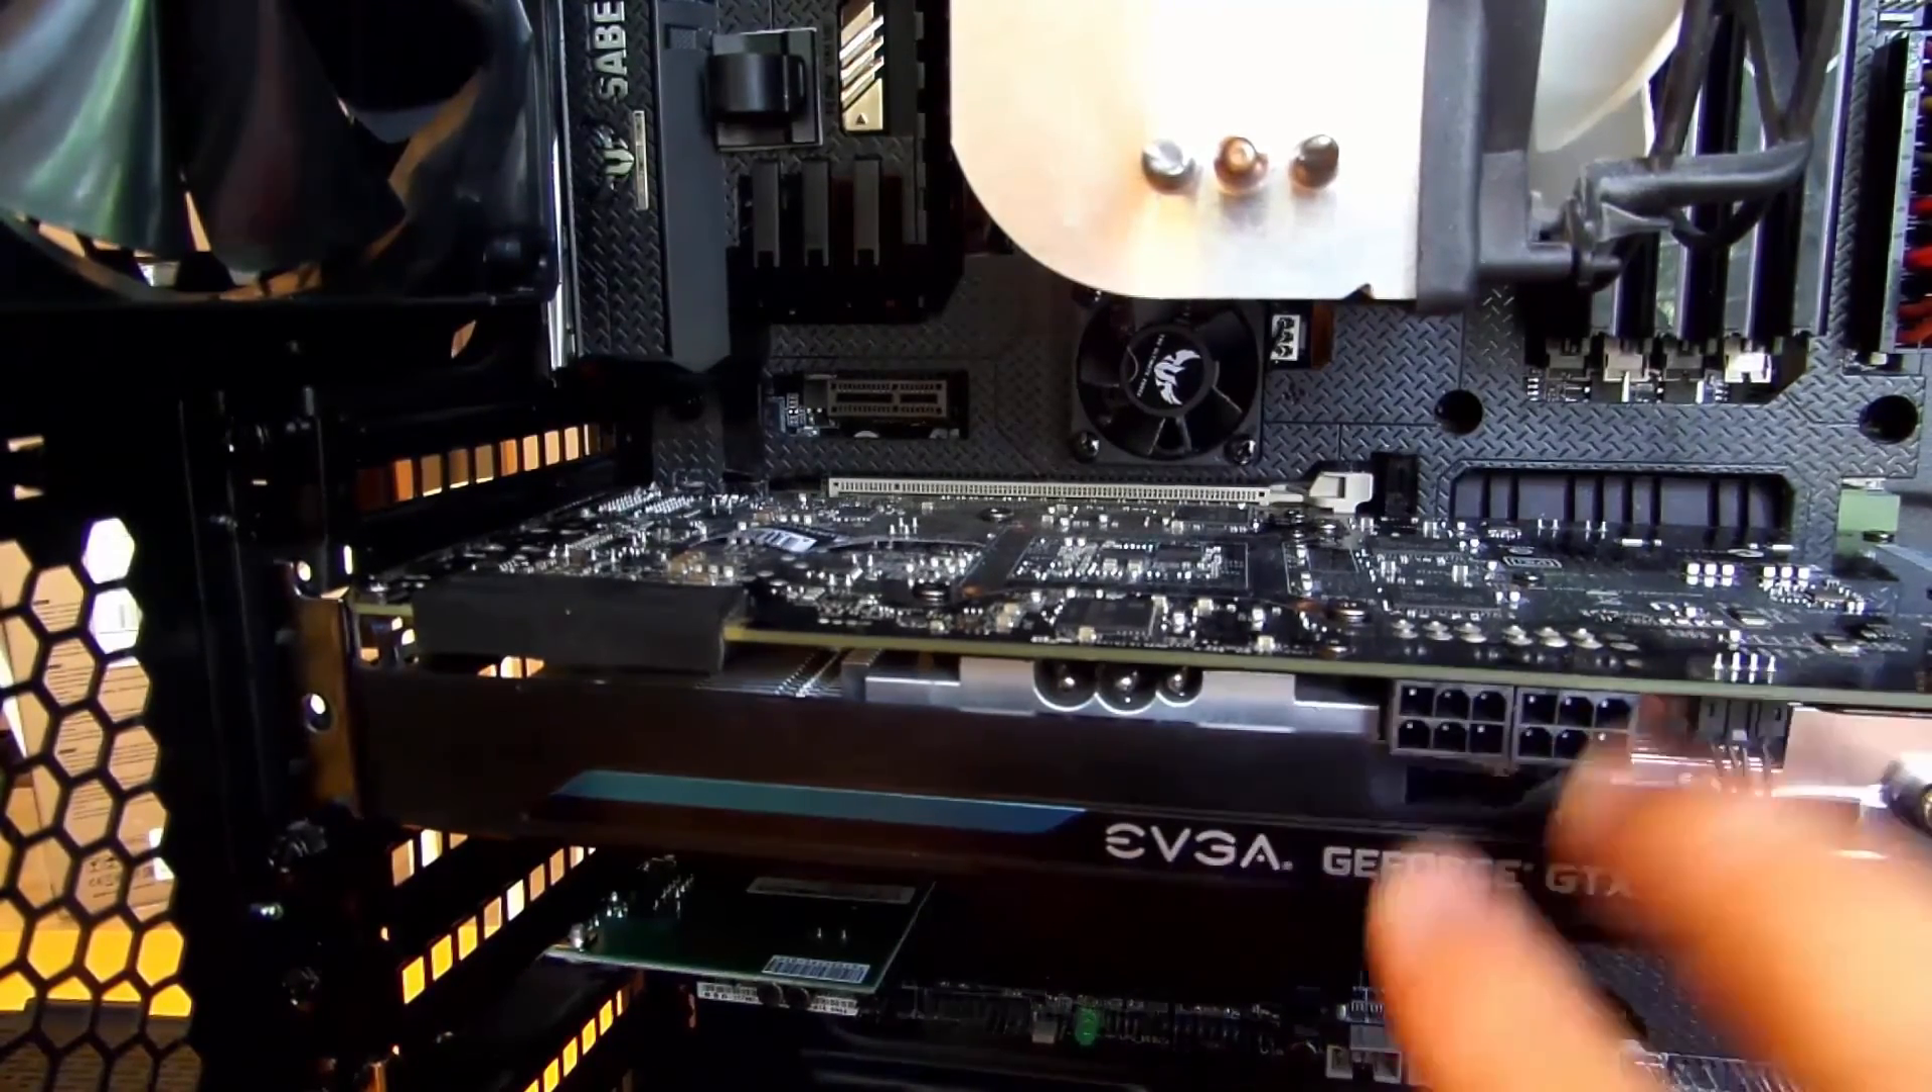You've just installed the video card now mind you we still have to install the two PCIe connections.